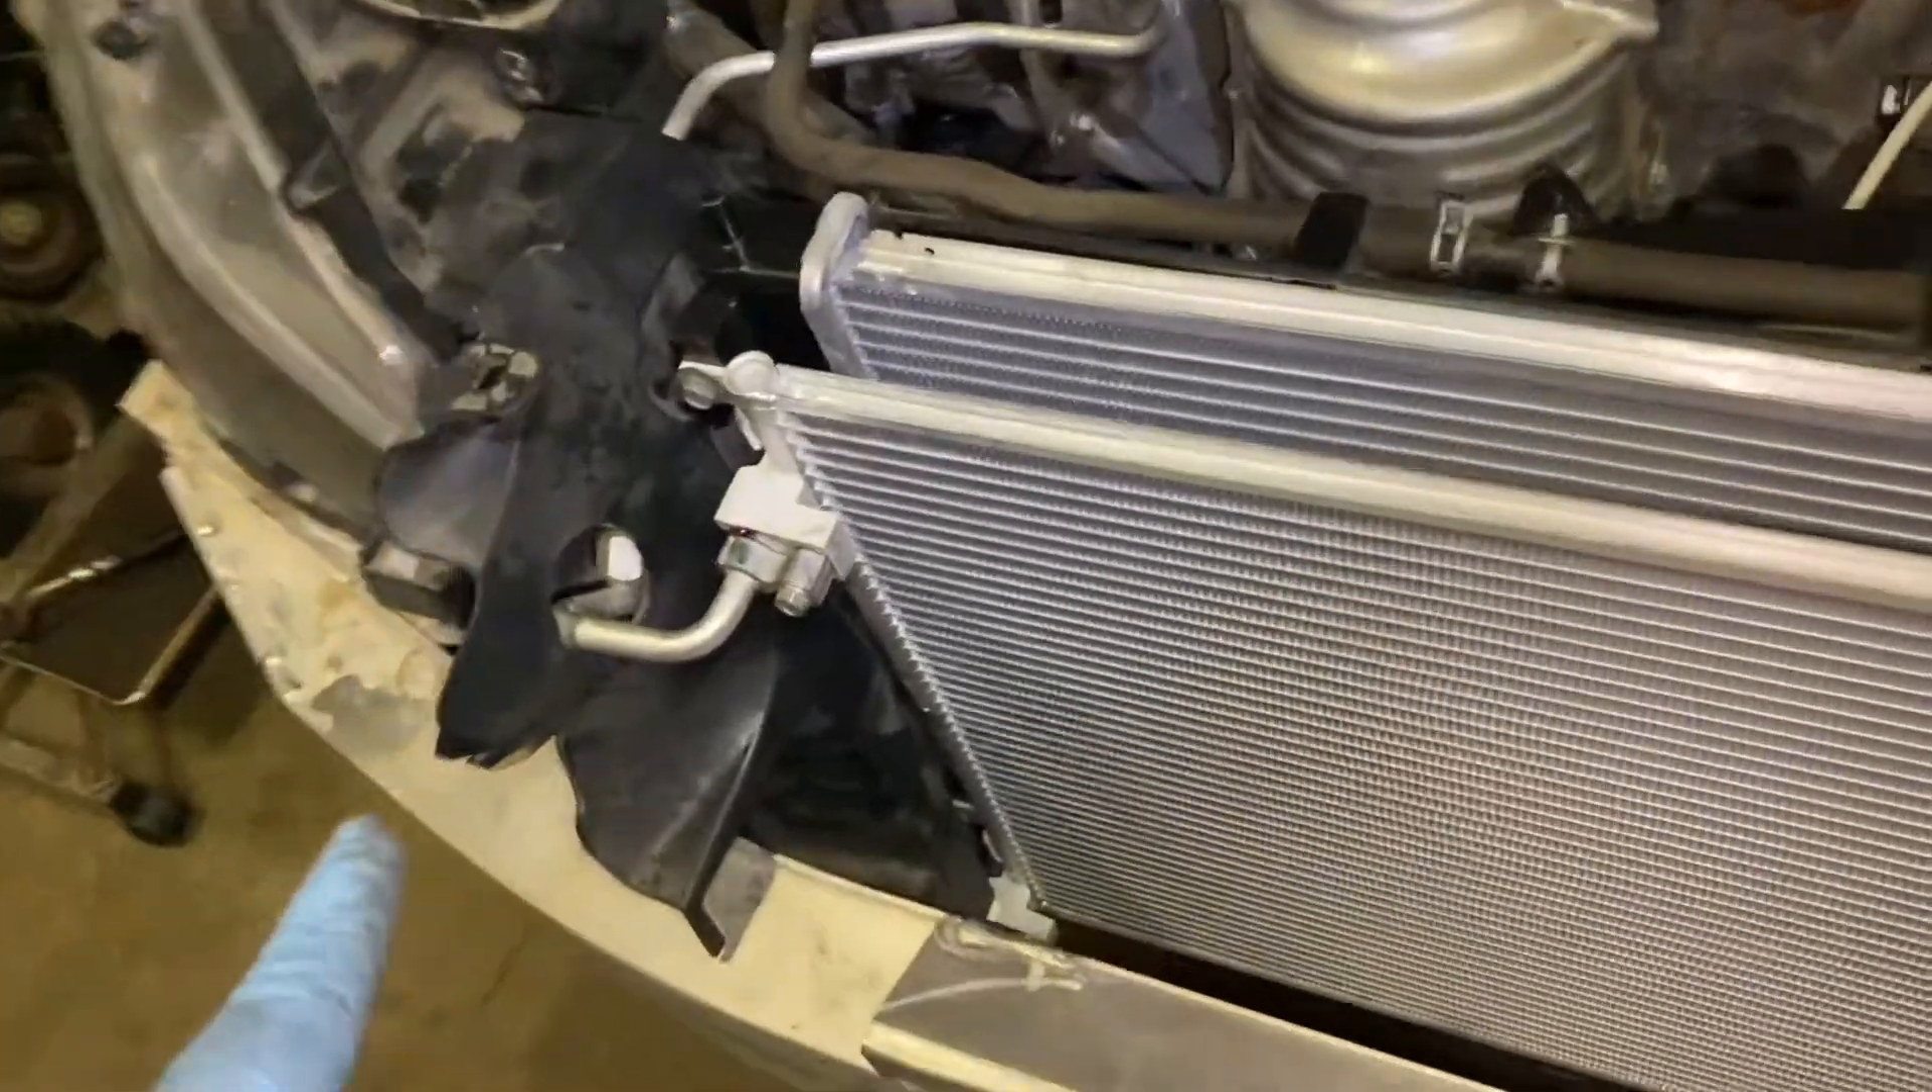Okay i already installed the radiator and the condenser.